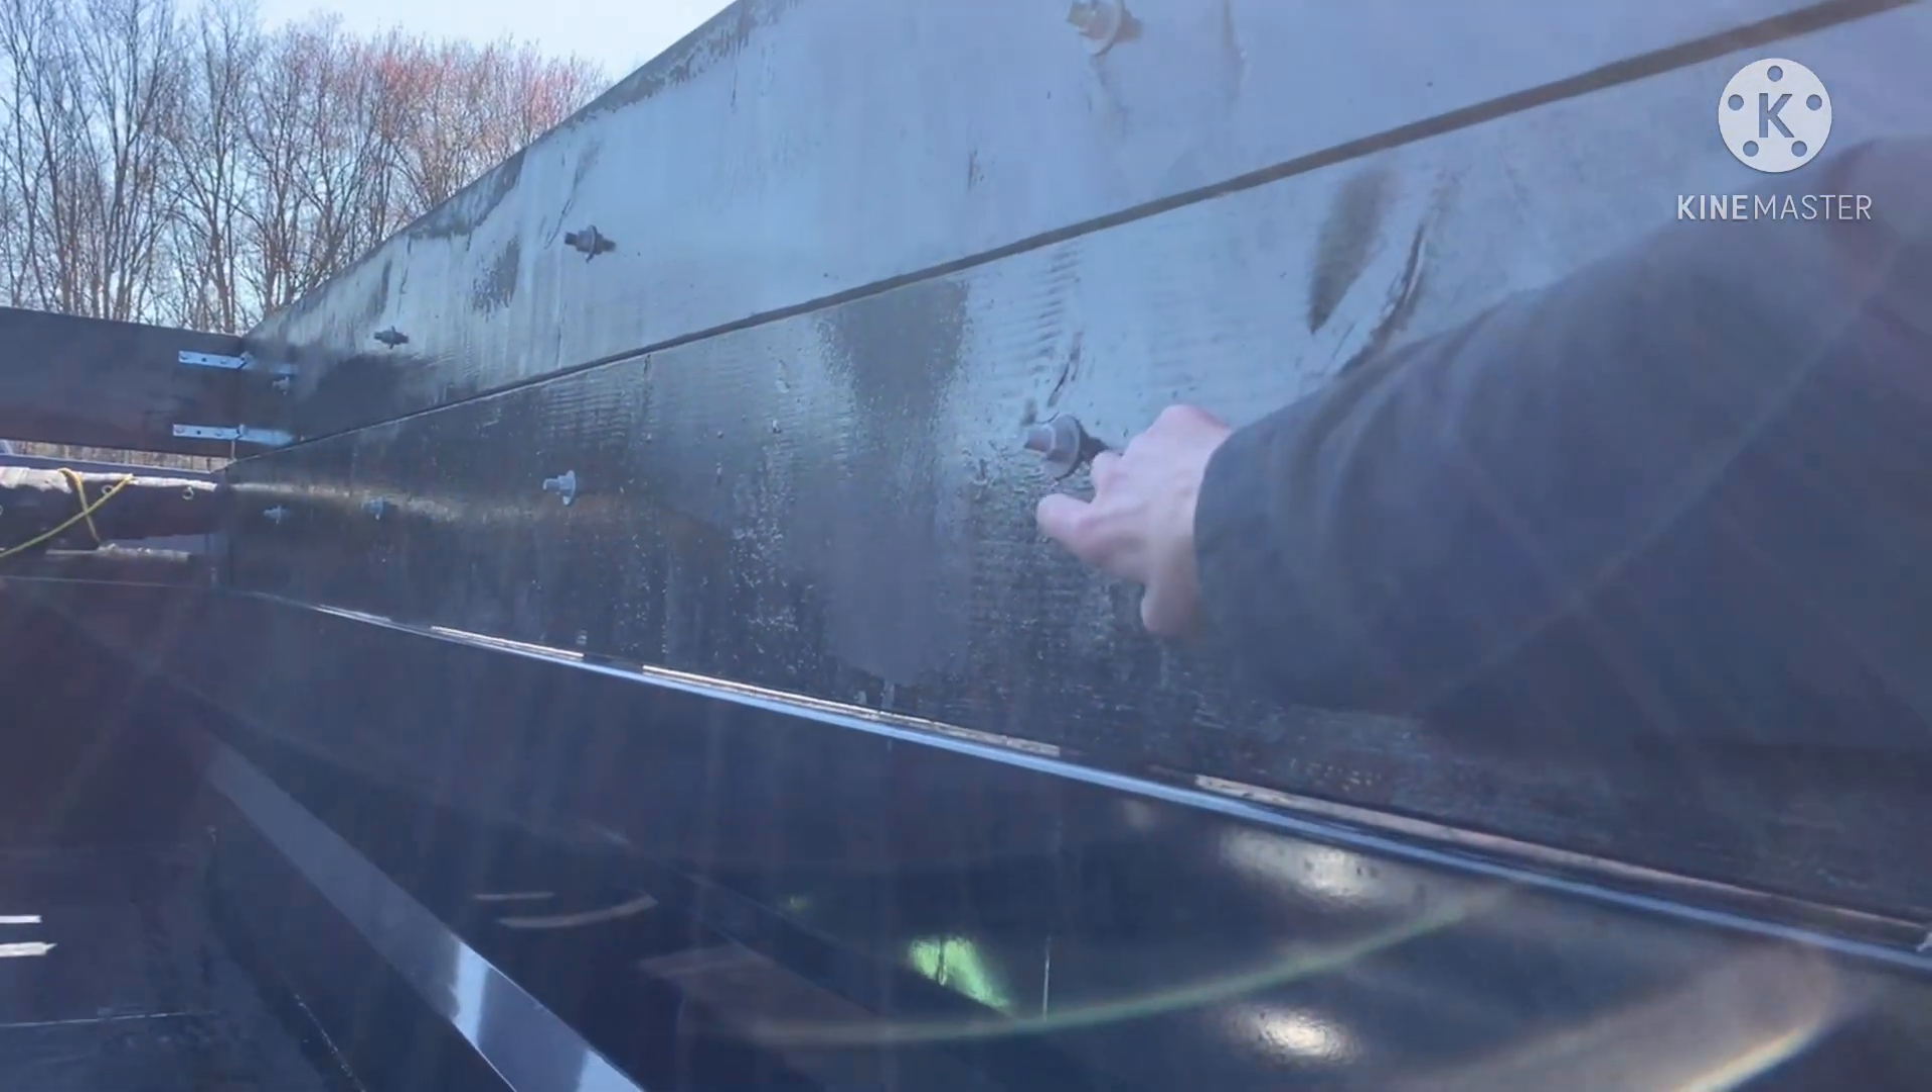You see these carriage bolts are kind of uh hanging out.